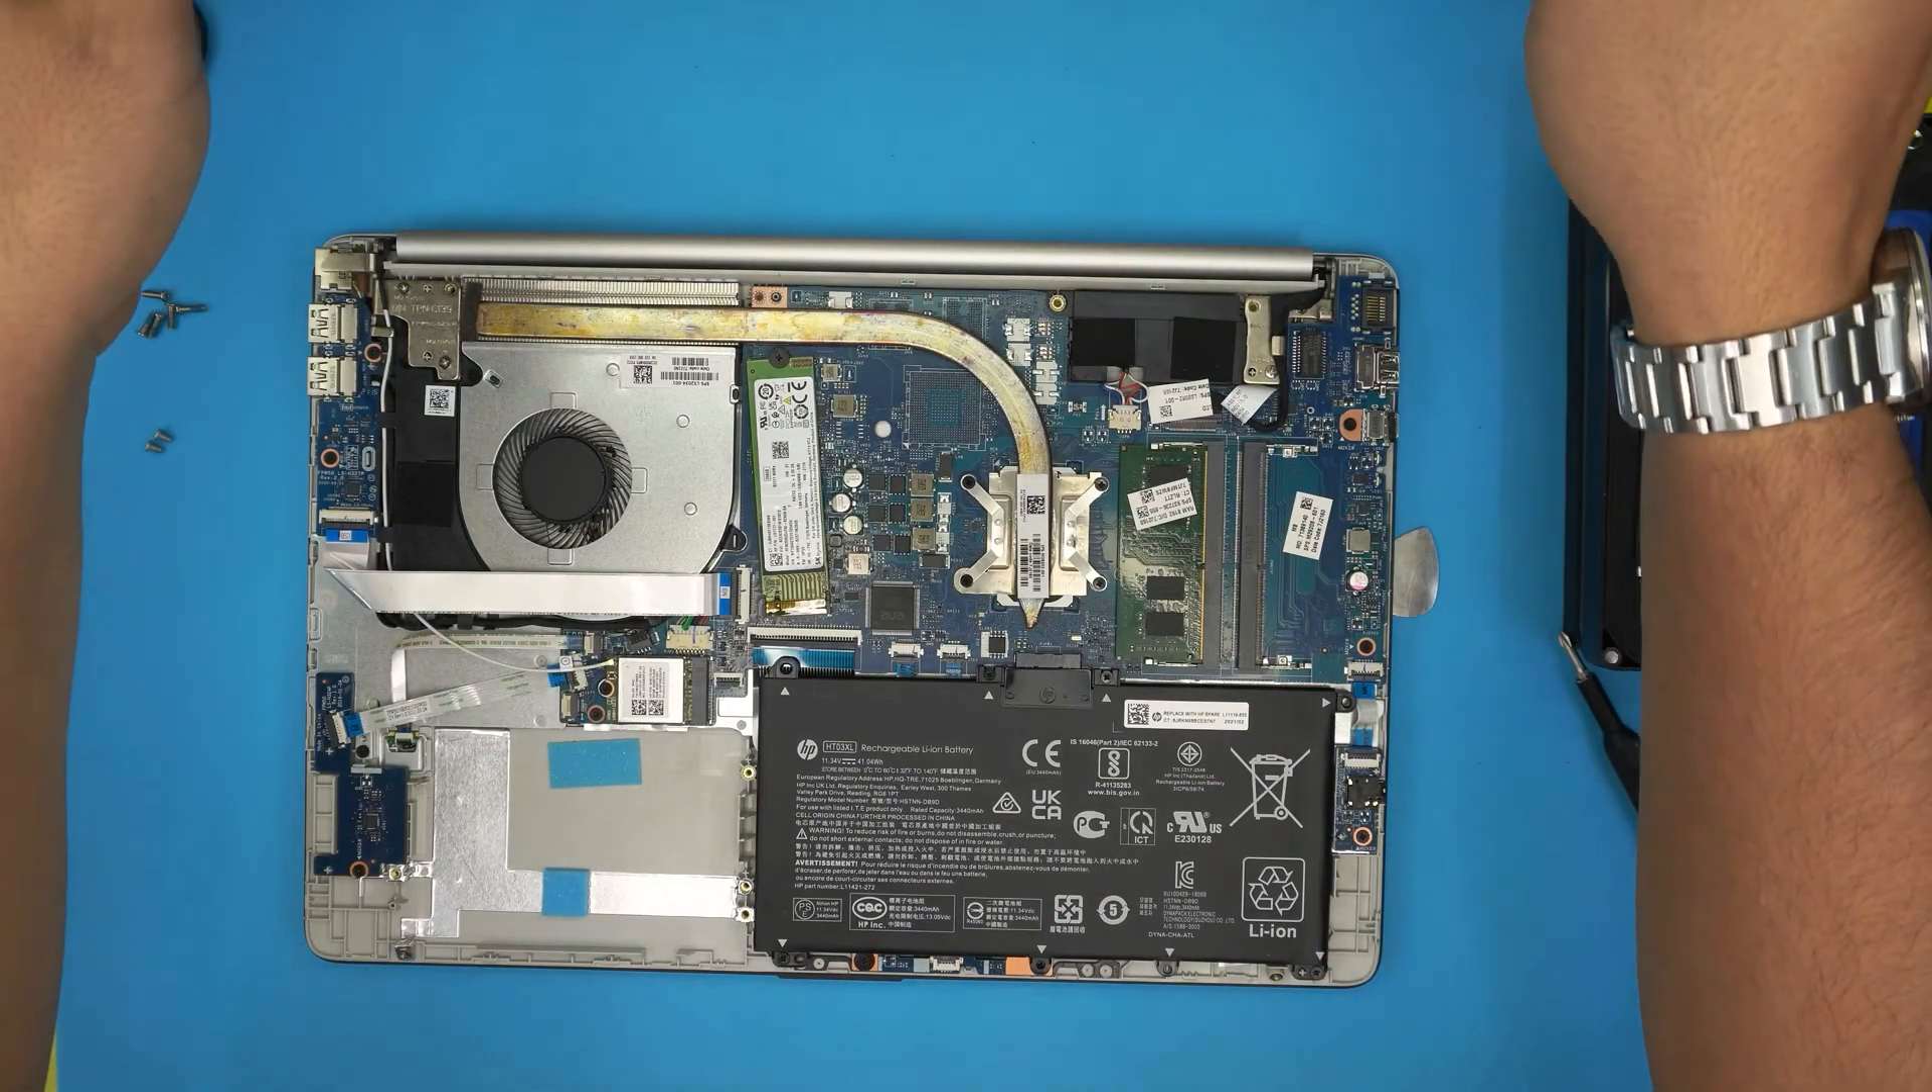There we have the bottom cover removed.